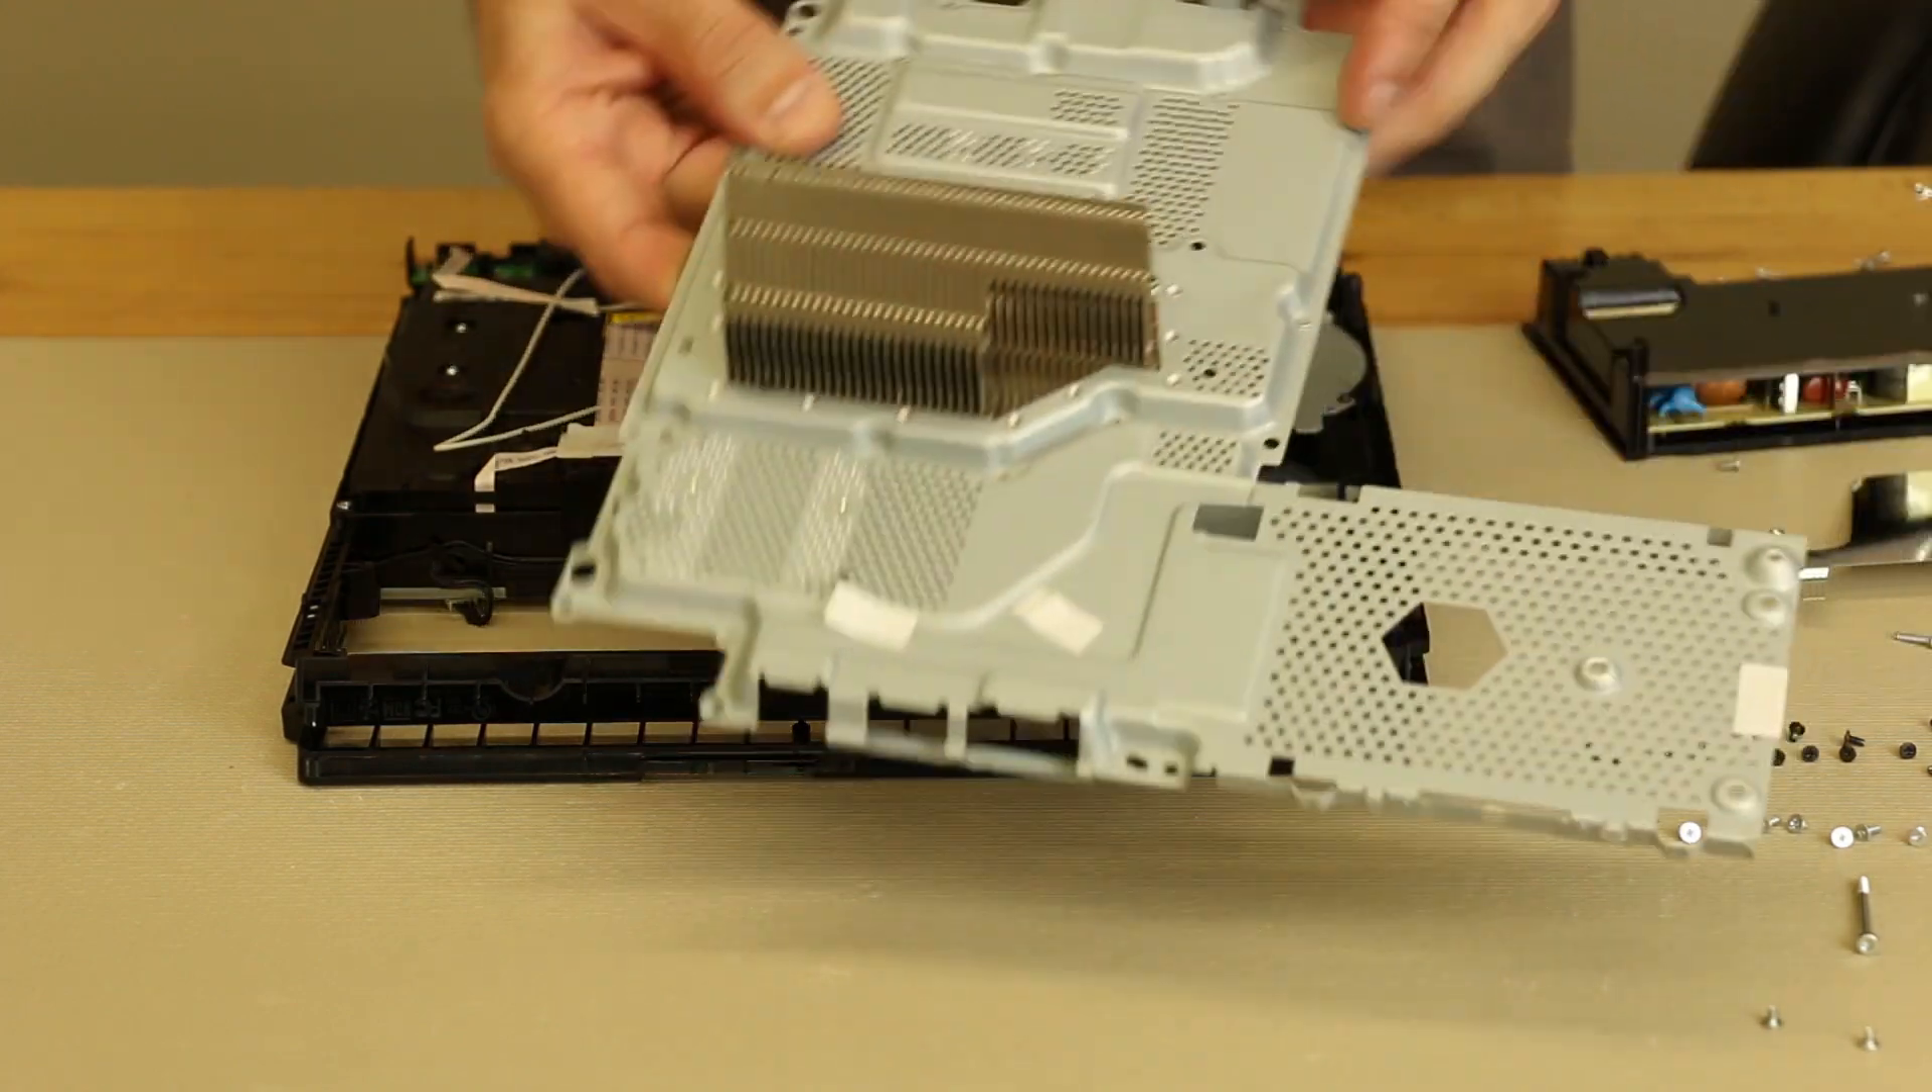All right, our PS4 Slim is down to just the disk drive left, and so the next thing that needs to go in is the metal plate right here that has the heat sink on it.